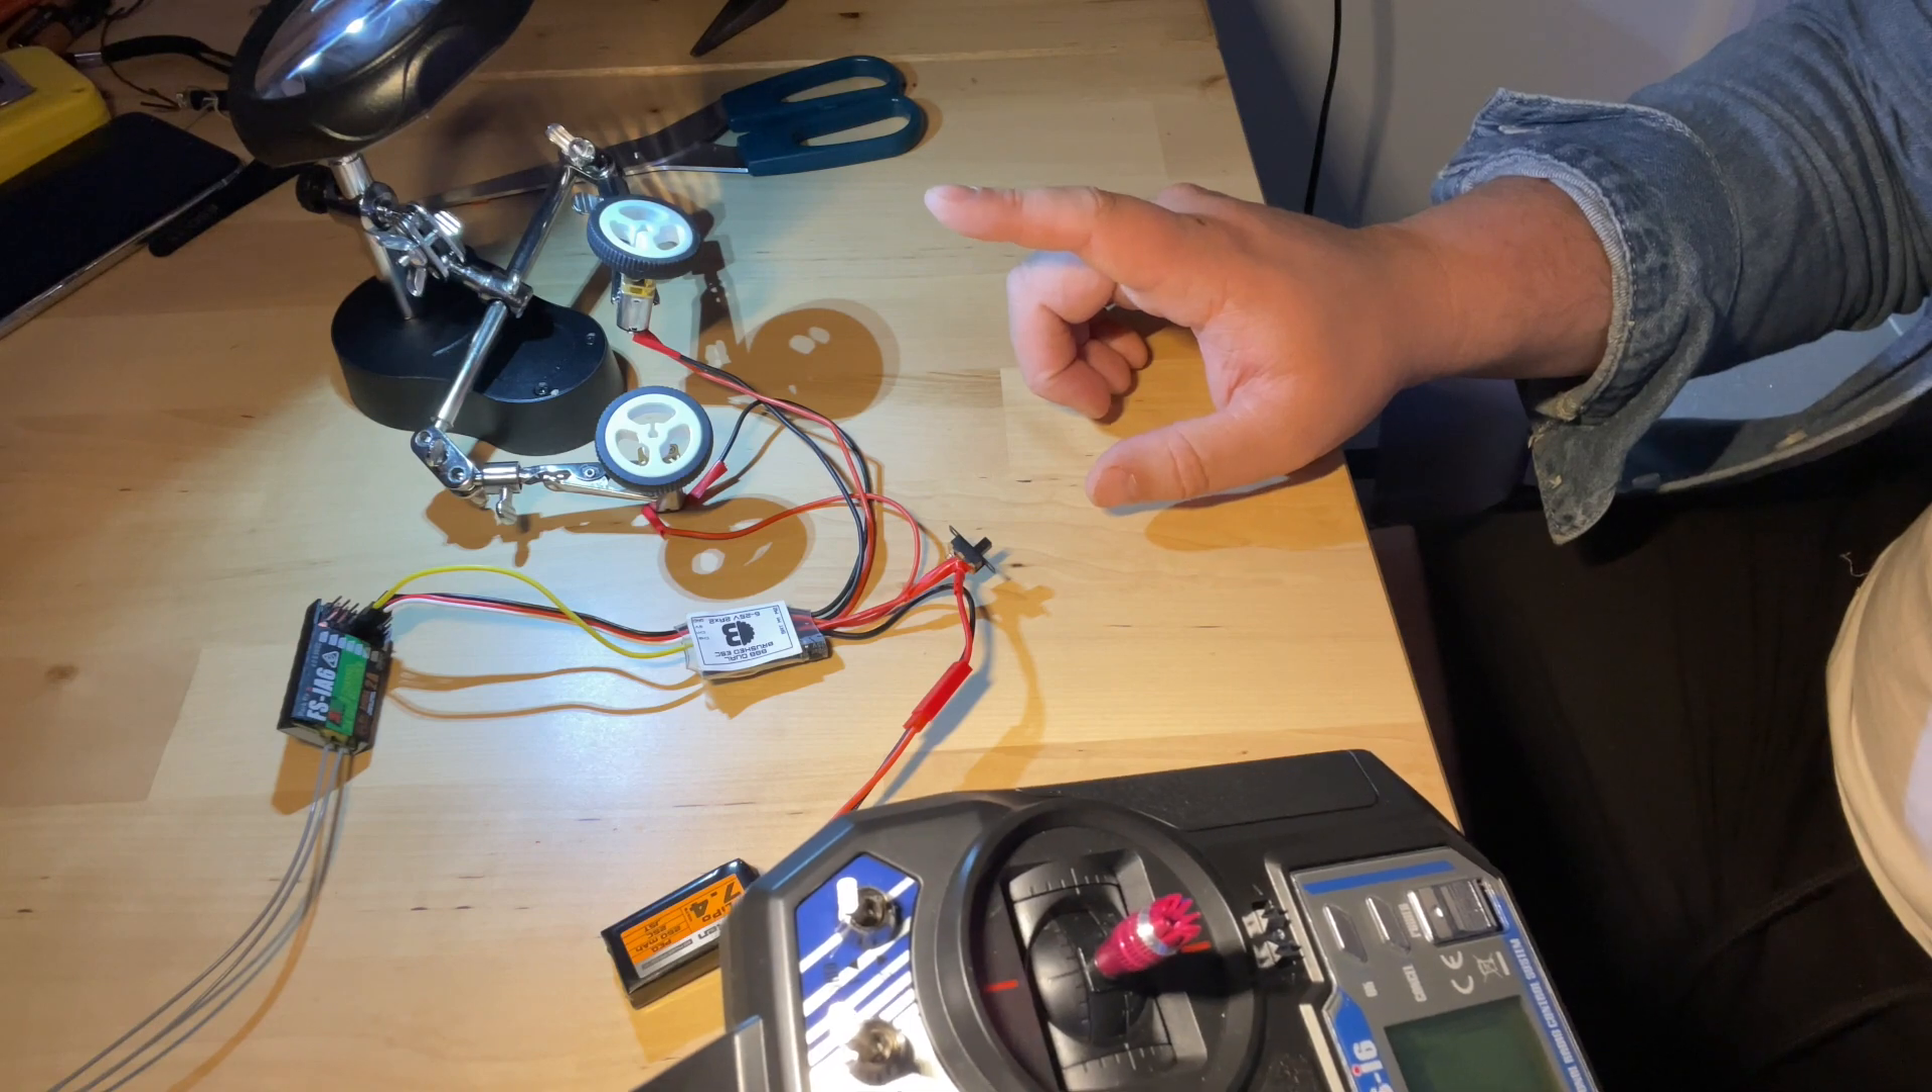The motors are on clamps the wheels are attached.